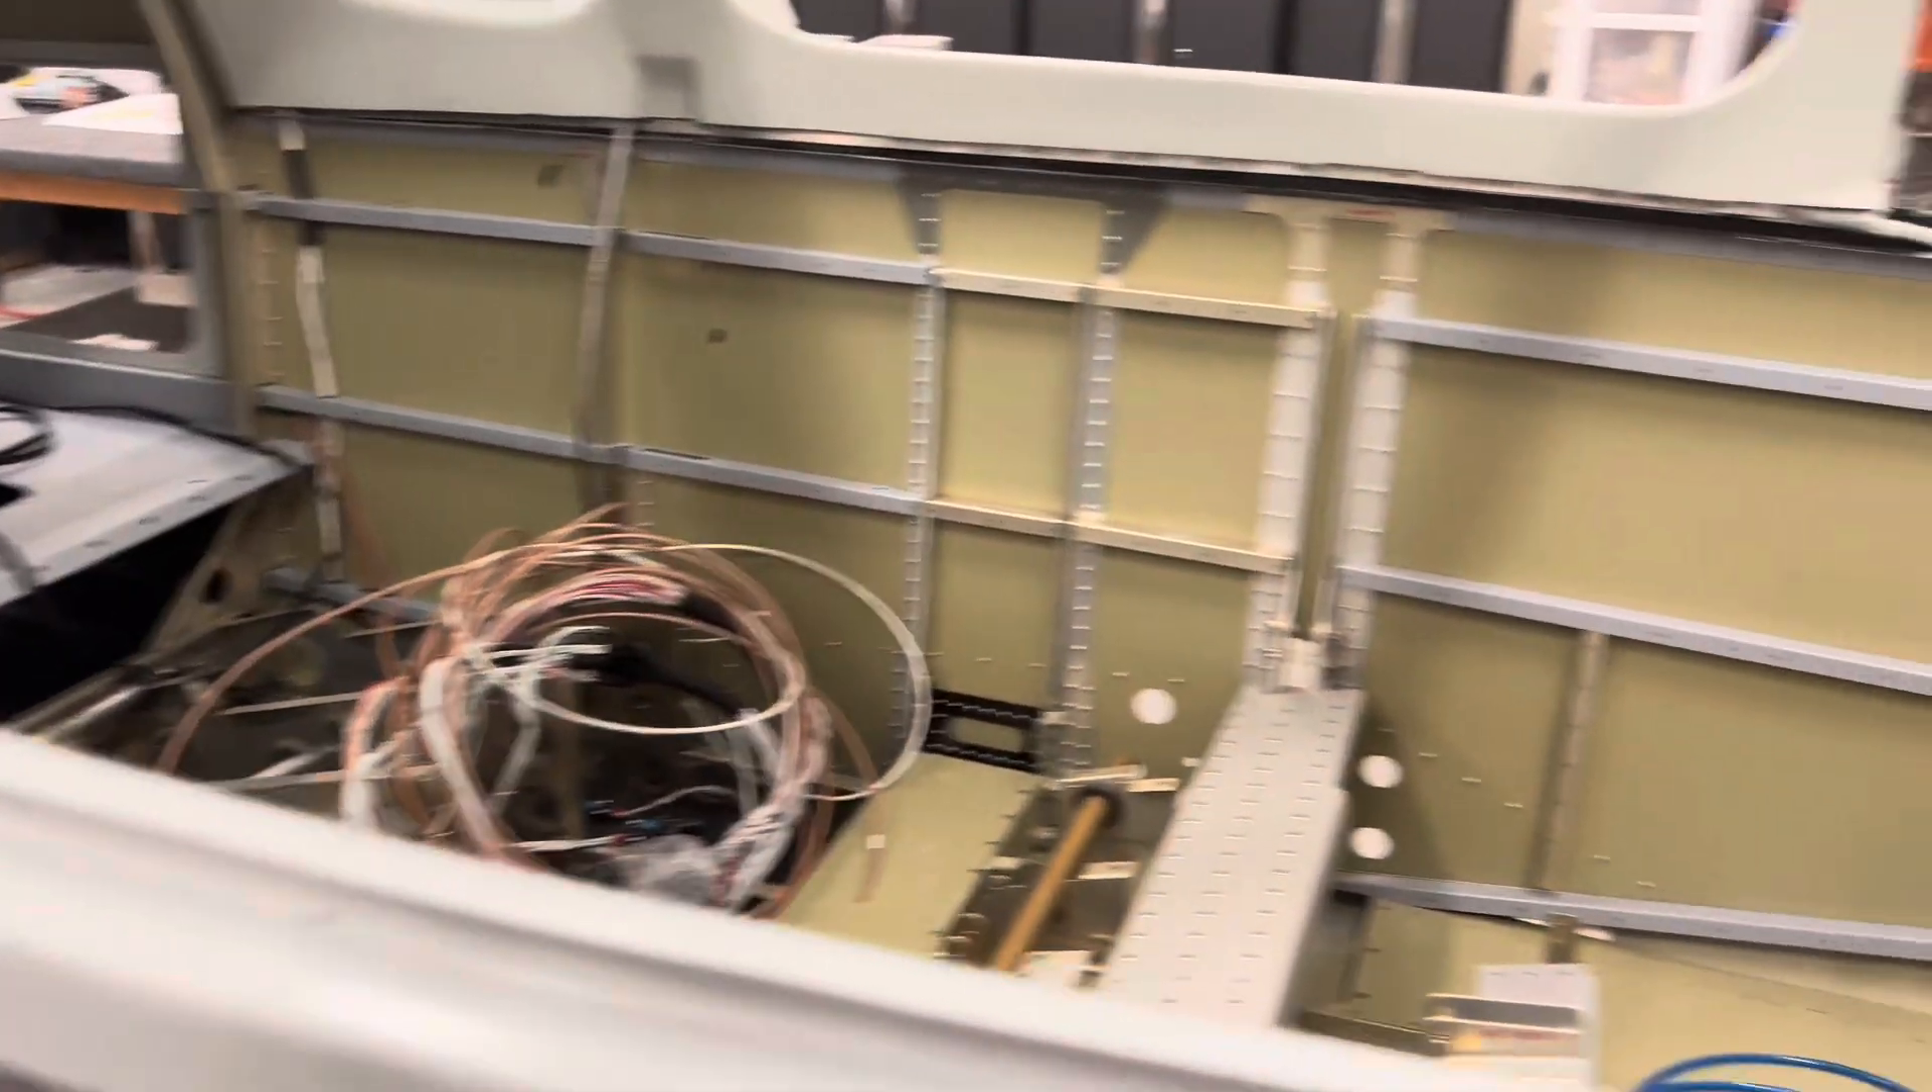There's the rat nest of wires I need to re-pull back through and that'll probably be tomorrow's project and that's it for today.